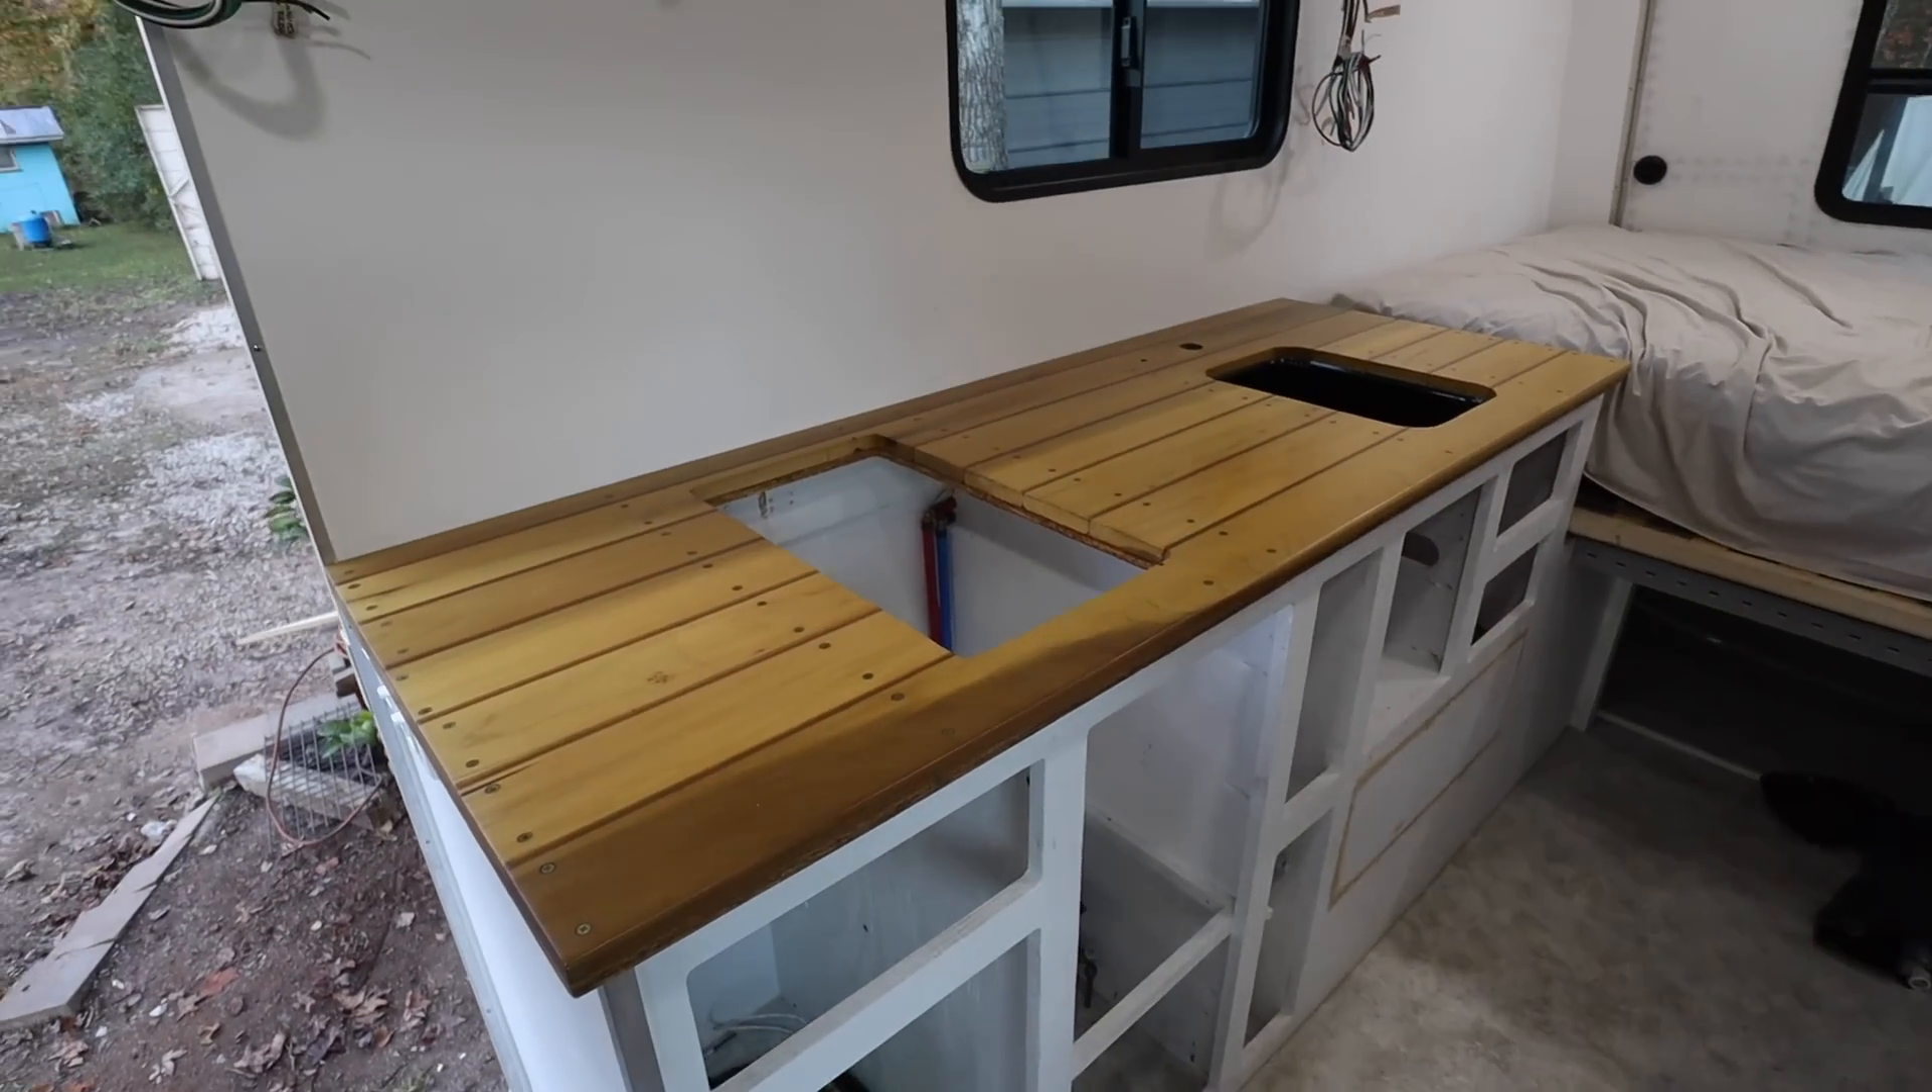Ahí está La meseta de la cocina instalada.